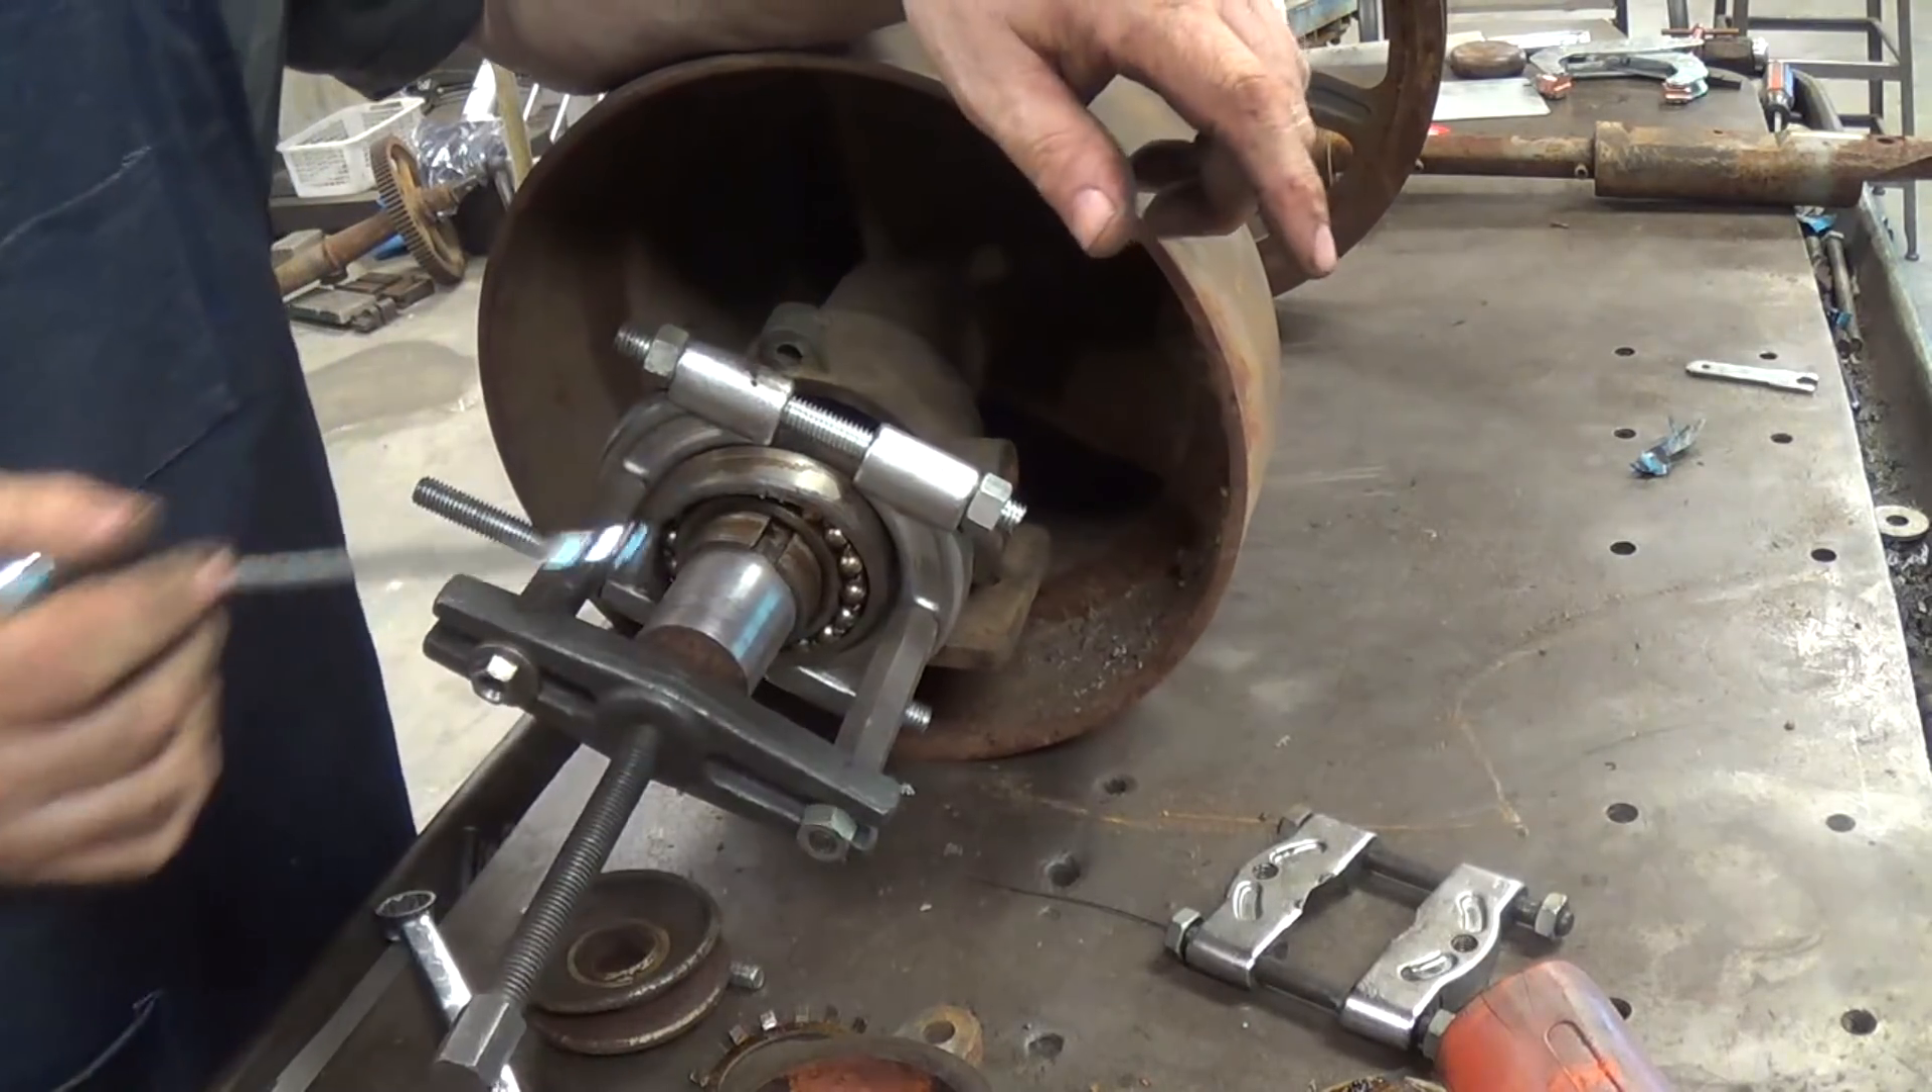All right guys, so what we're doing now is I've got a bearing splitter set up and we're going to try to pull this bearing off.